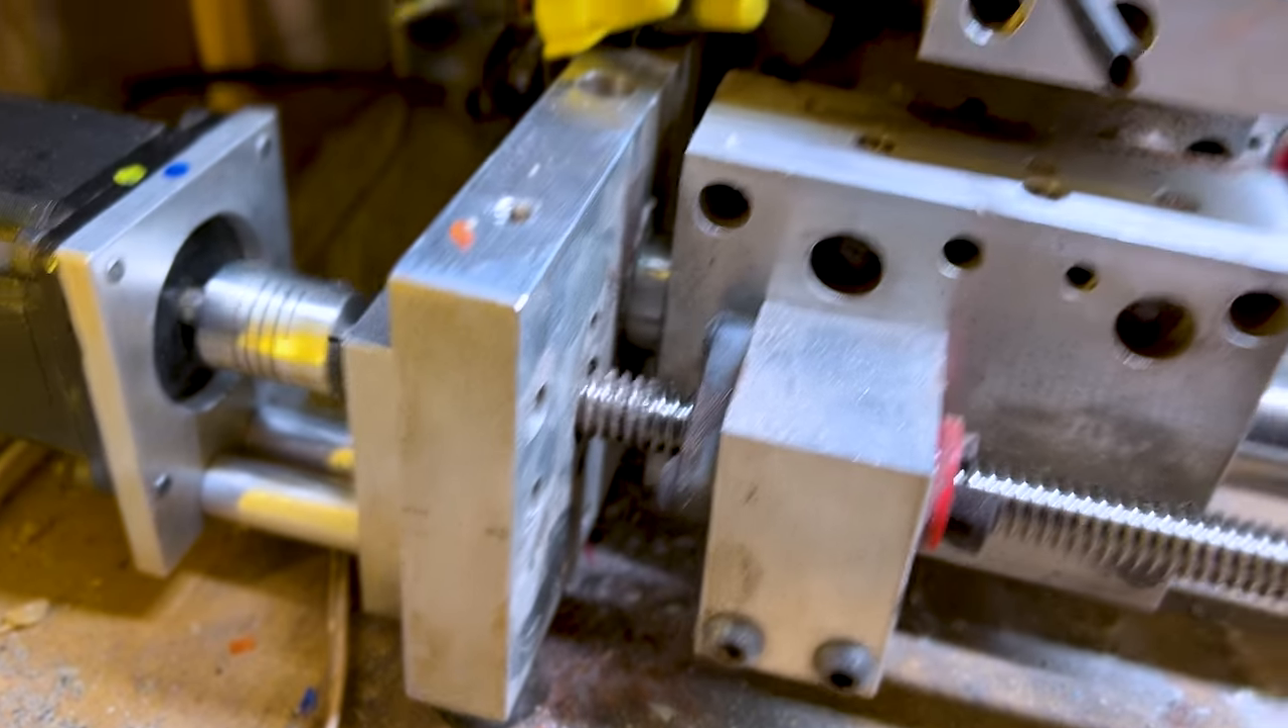All right, new coupler installed. Everything looks good.